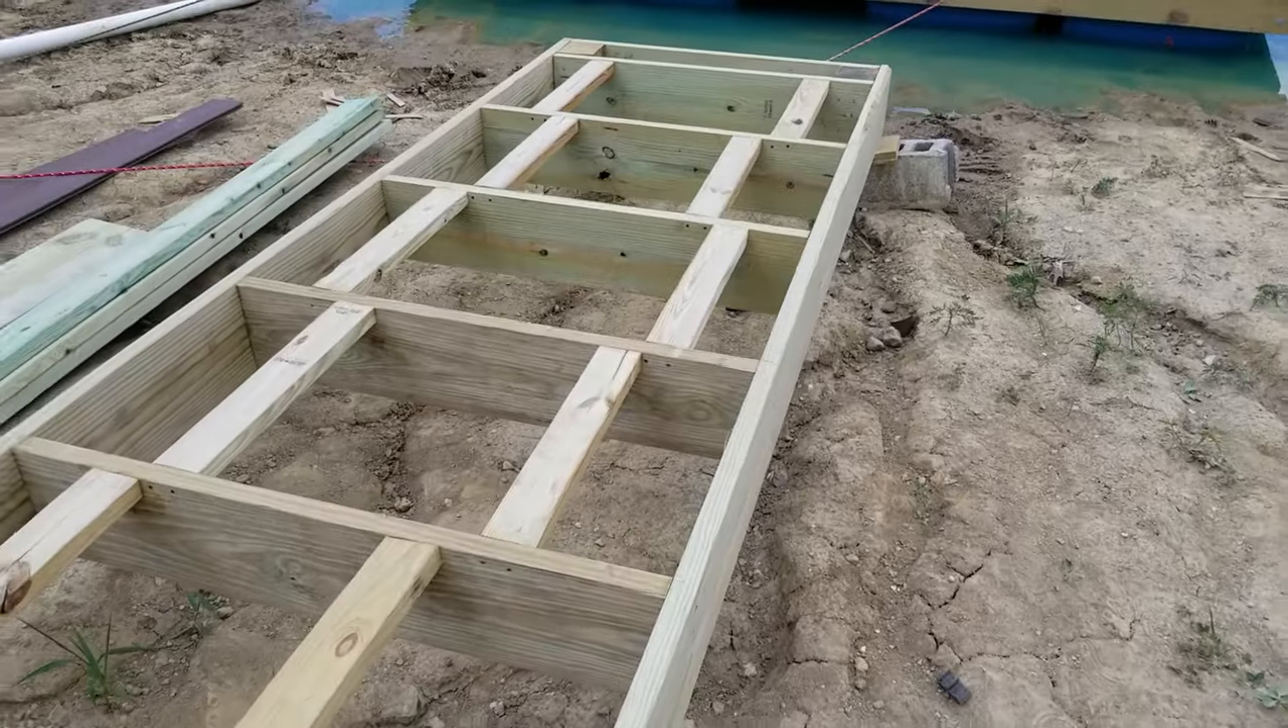So I don't have decking on the gangway yet. Lowe's was running a little short of supplies this morning.